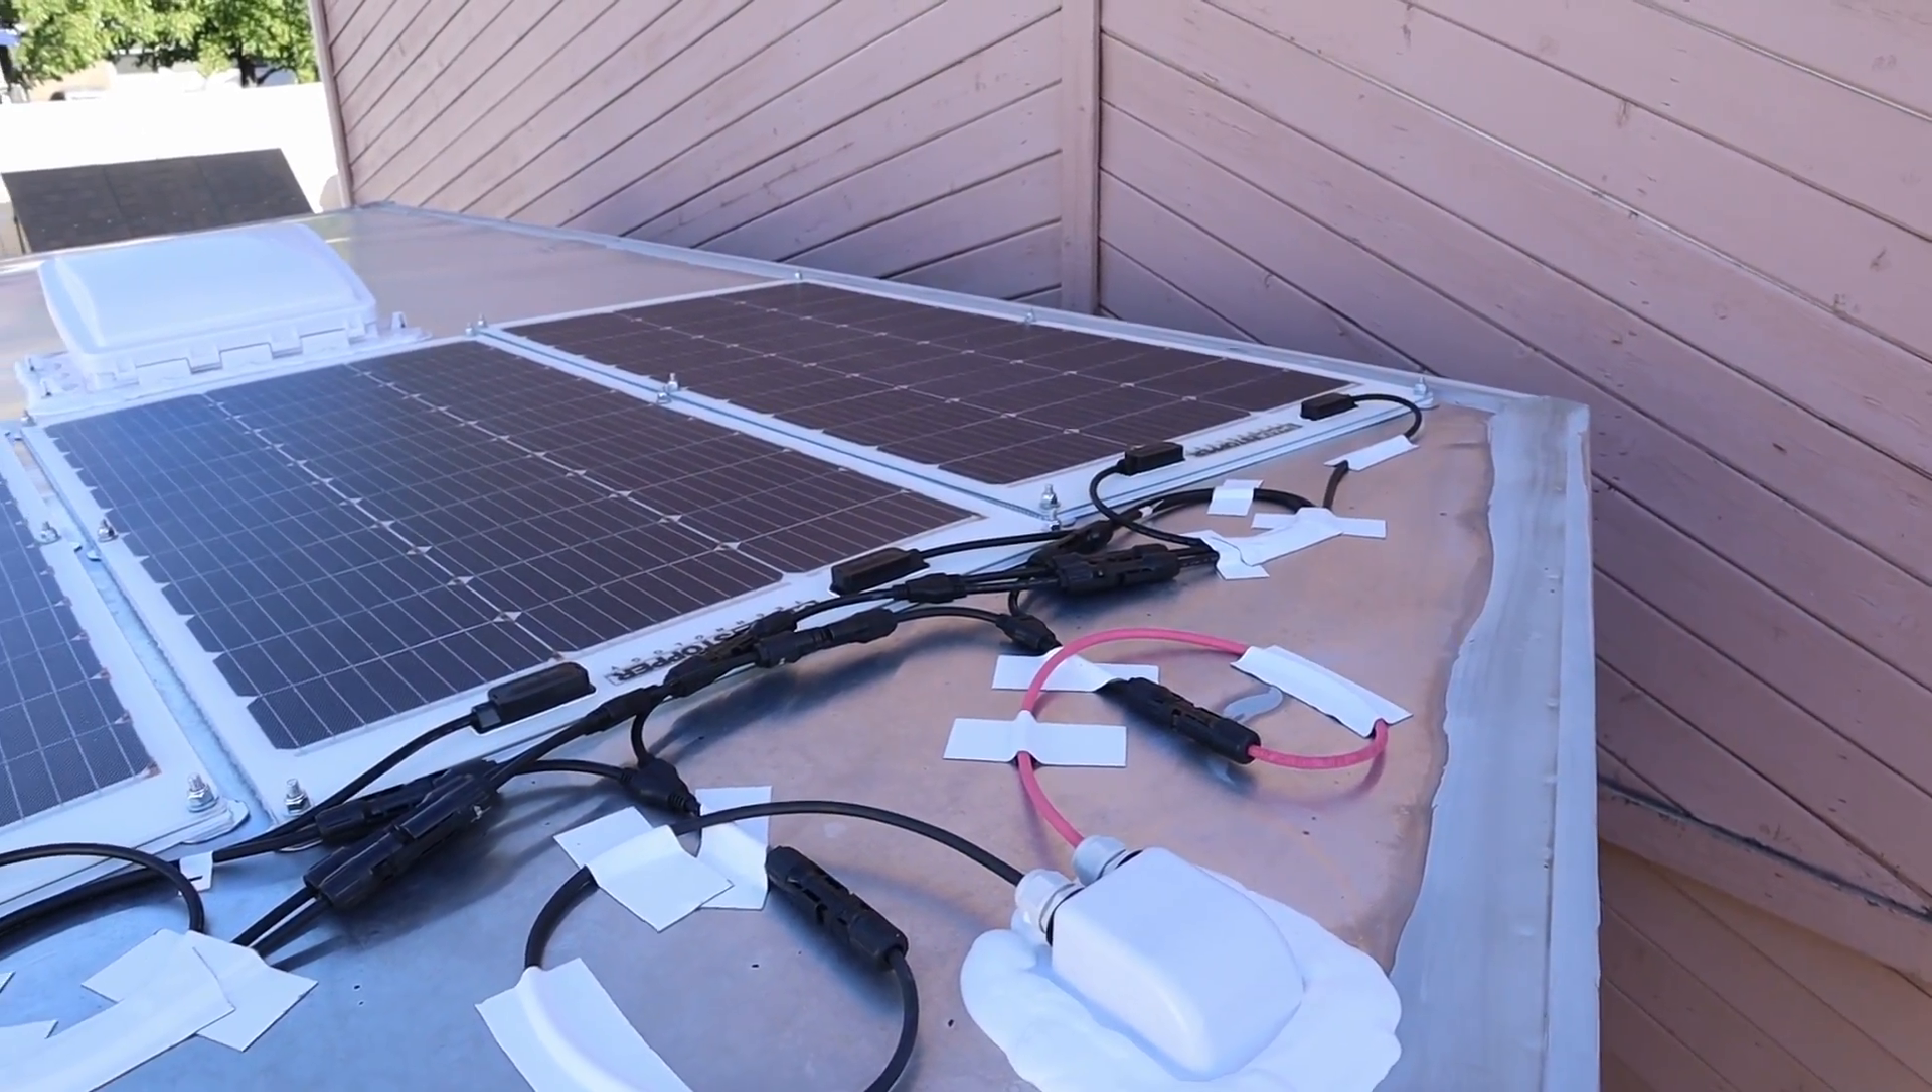All the panels are mounted down. The wiring is completed and here's a closer look at that waterproof cap with the self-leveling sealant on it.